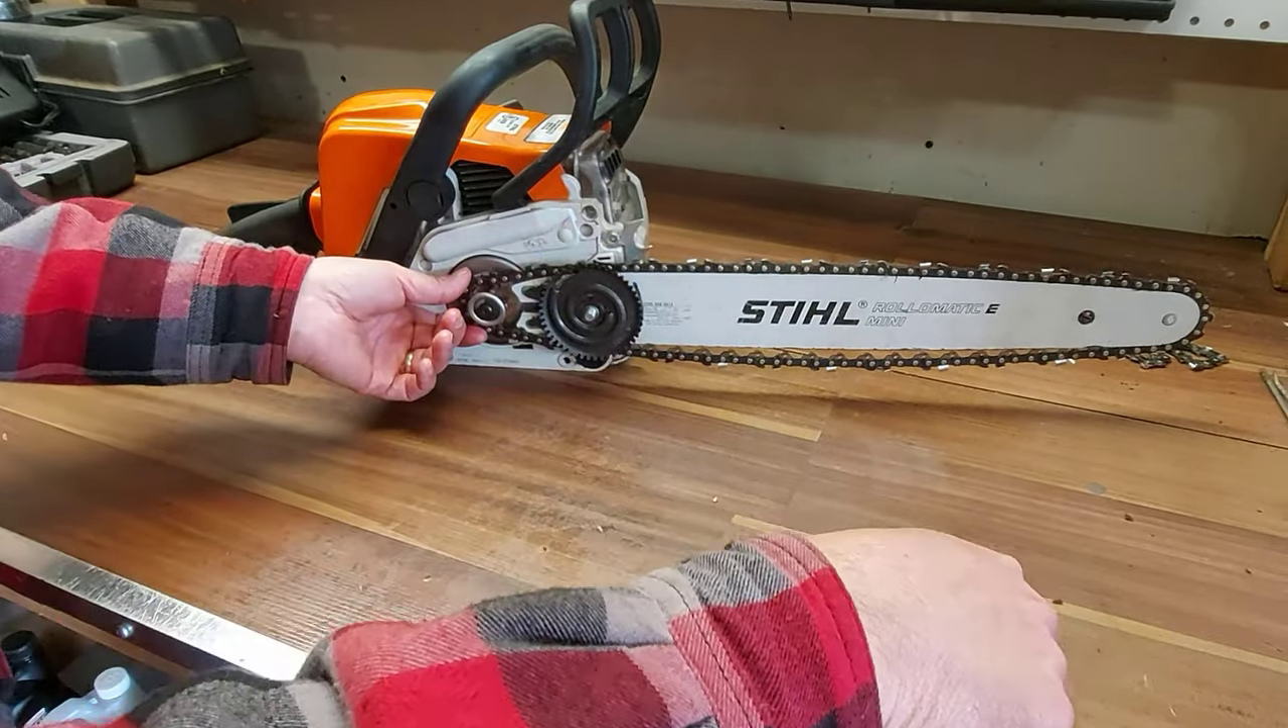The chain is back here on the sprocket. Your chain is around, all the way around the bar there. I'll pull this back so you can see better. It's all the way around the bar. Everything's lined up. The chain is in the right direction because it turns this way.